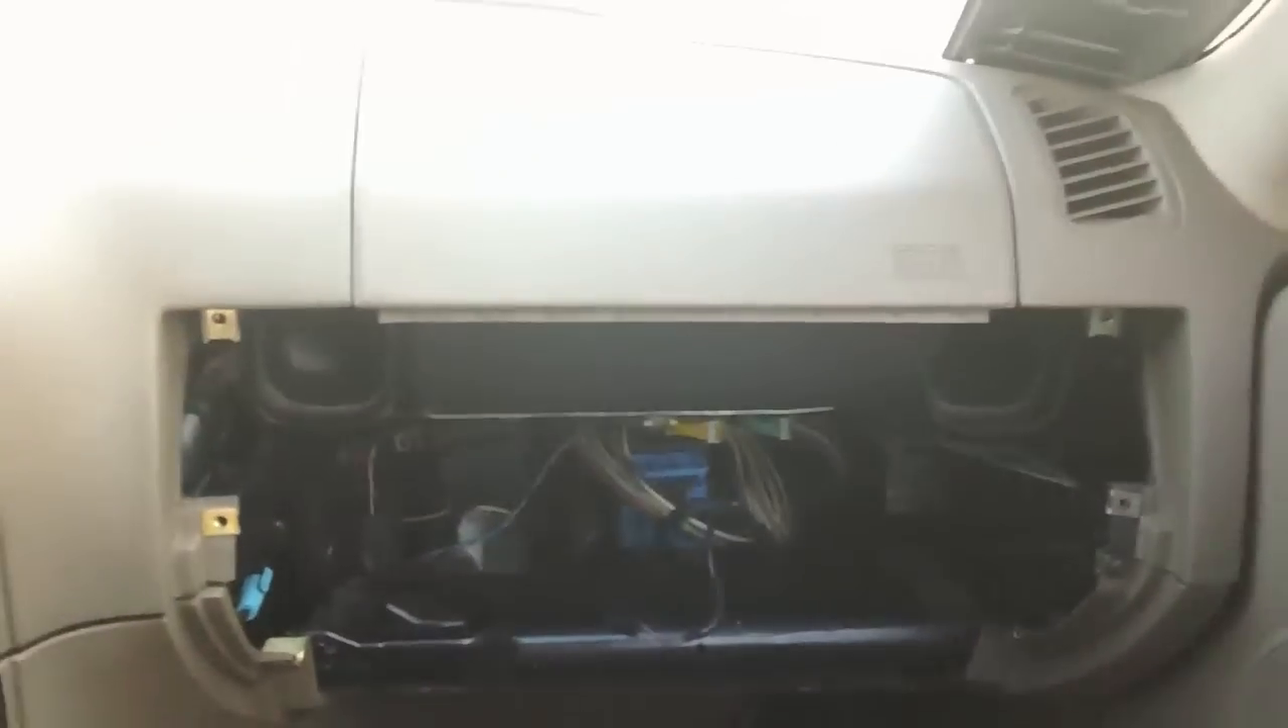All right guys, now that the glove box is removed, that's what it looks like right there.